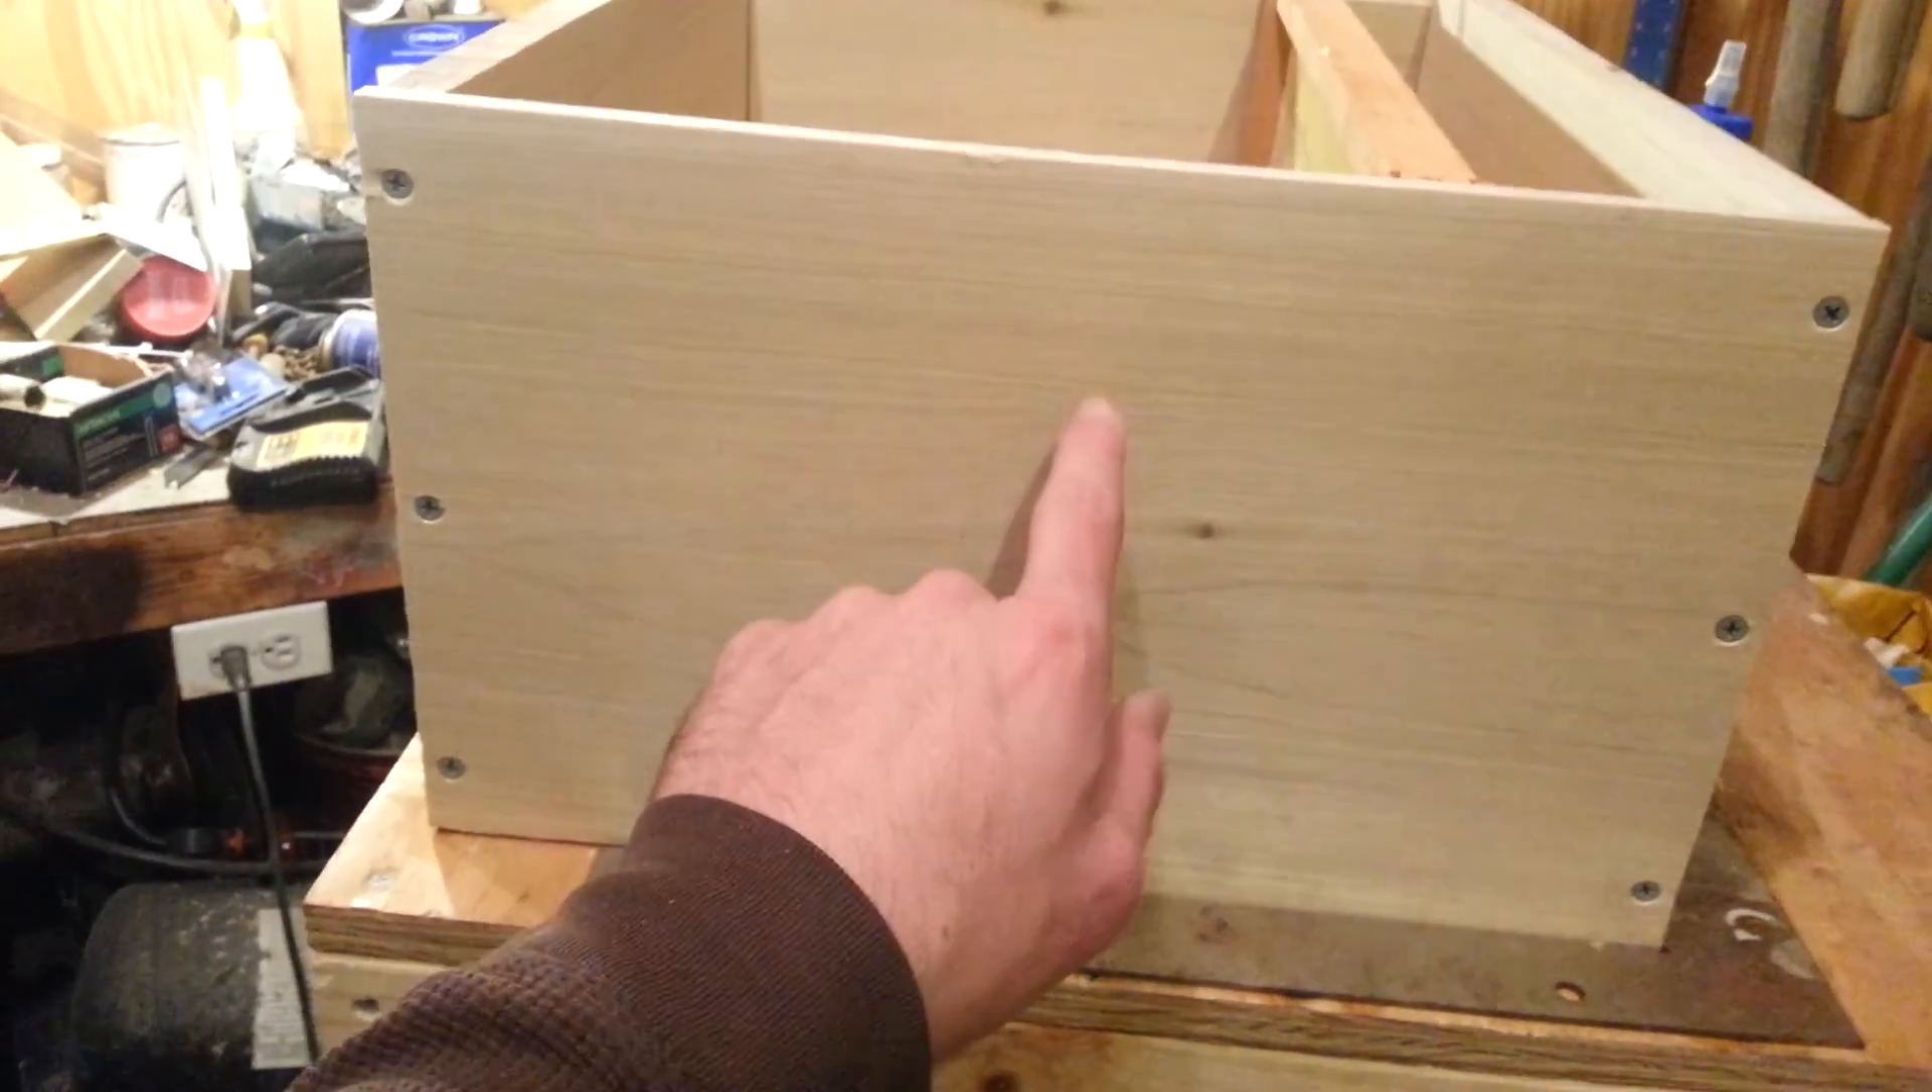Uh, the only thing we've got left to do is to put a handhold in and then this box will be ready to go.